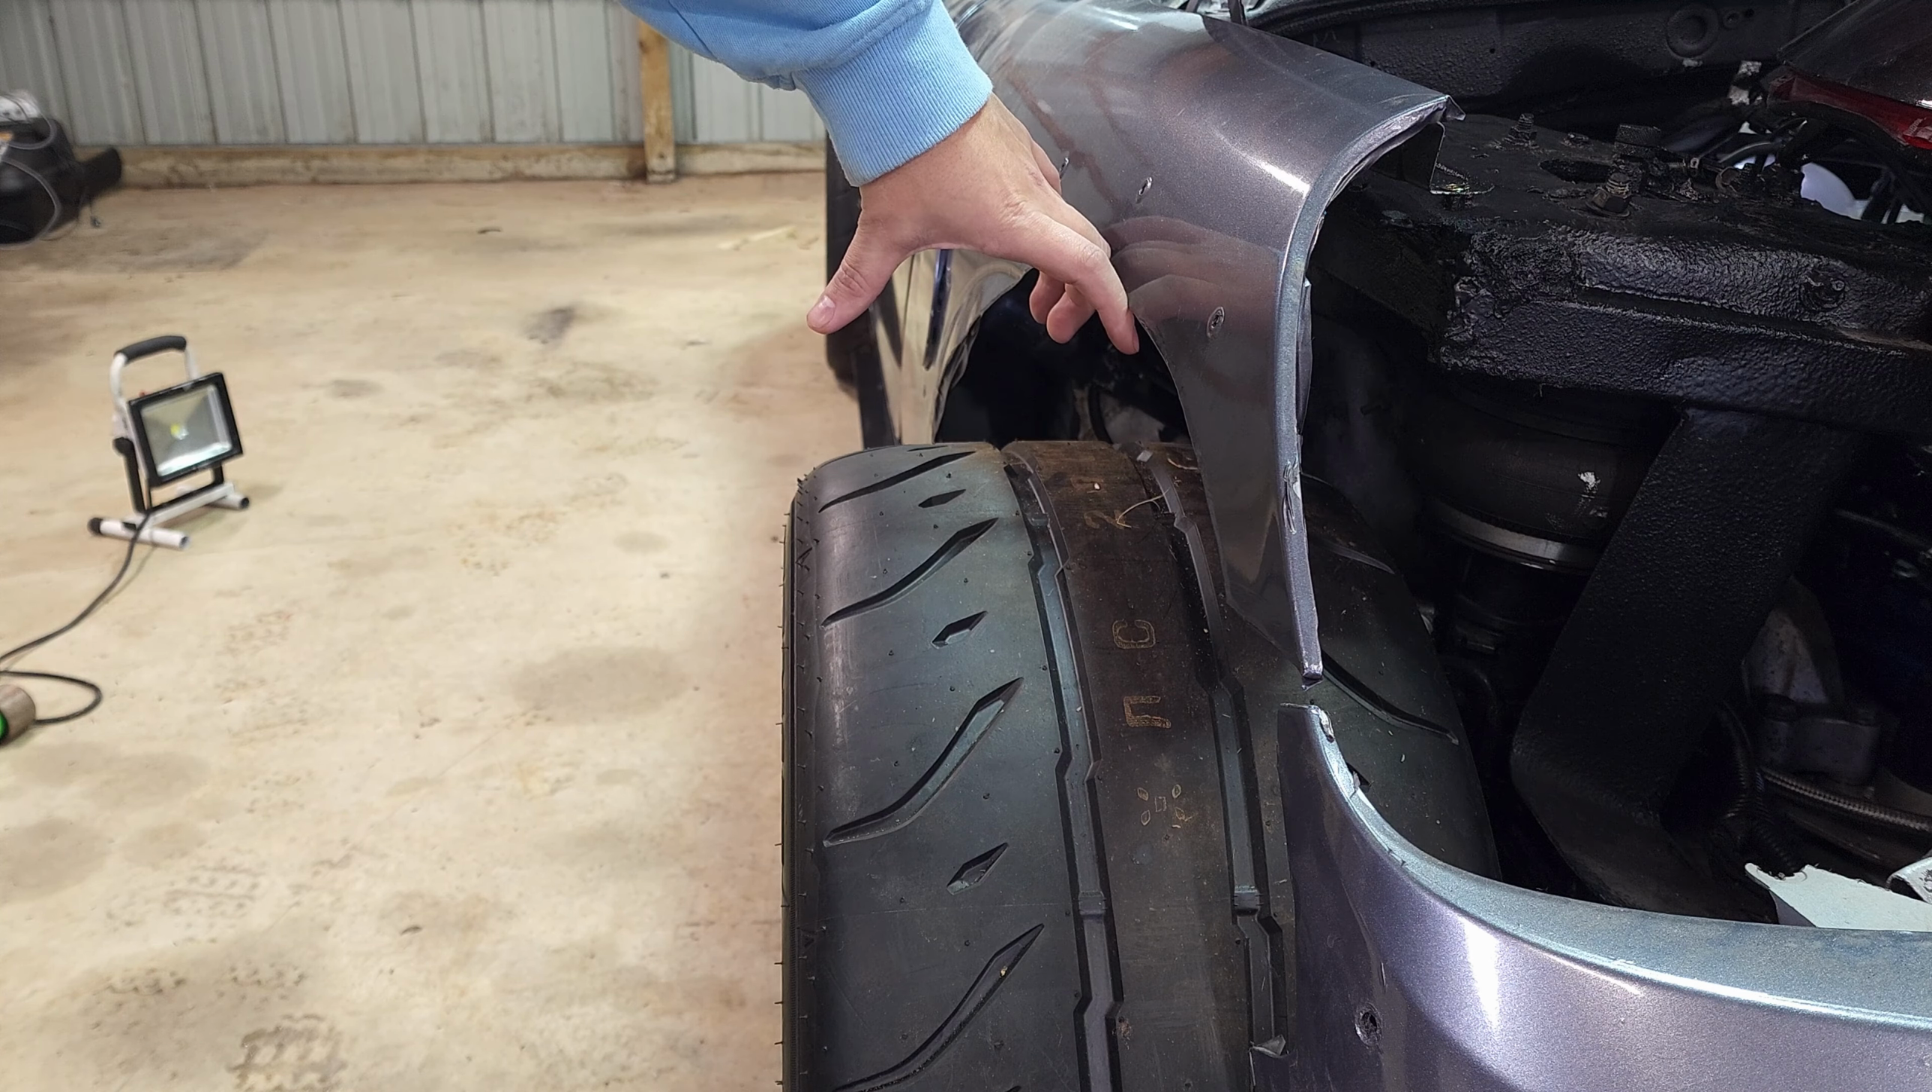With the new wheels and tires they're much wider. They stick out like six inches past the quarter panel.